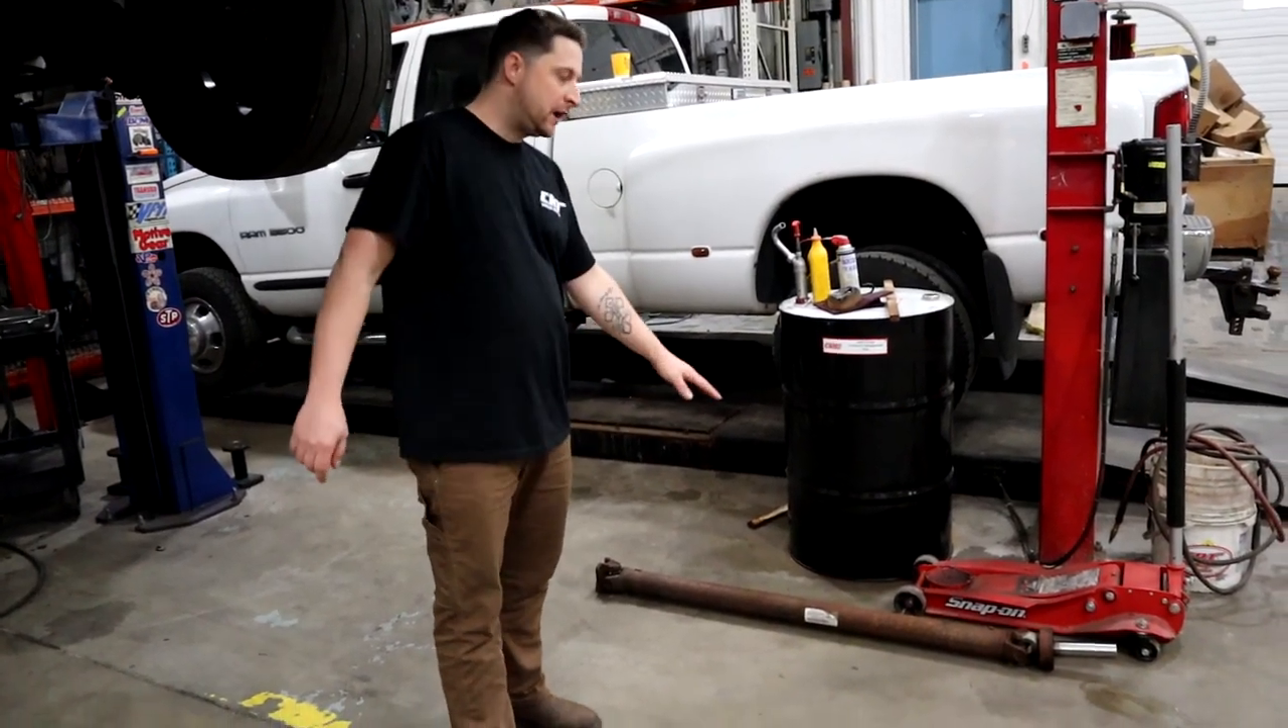Alright, so as you can see, we already got the drive shaft out.